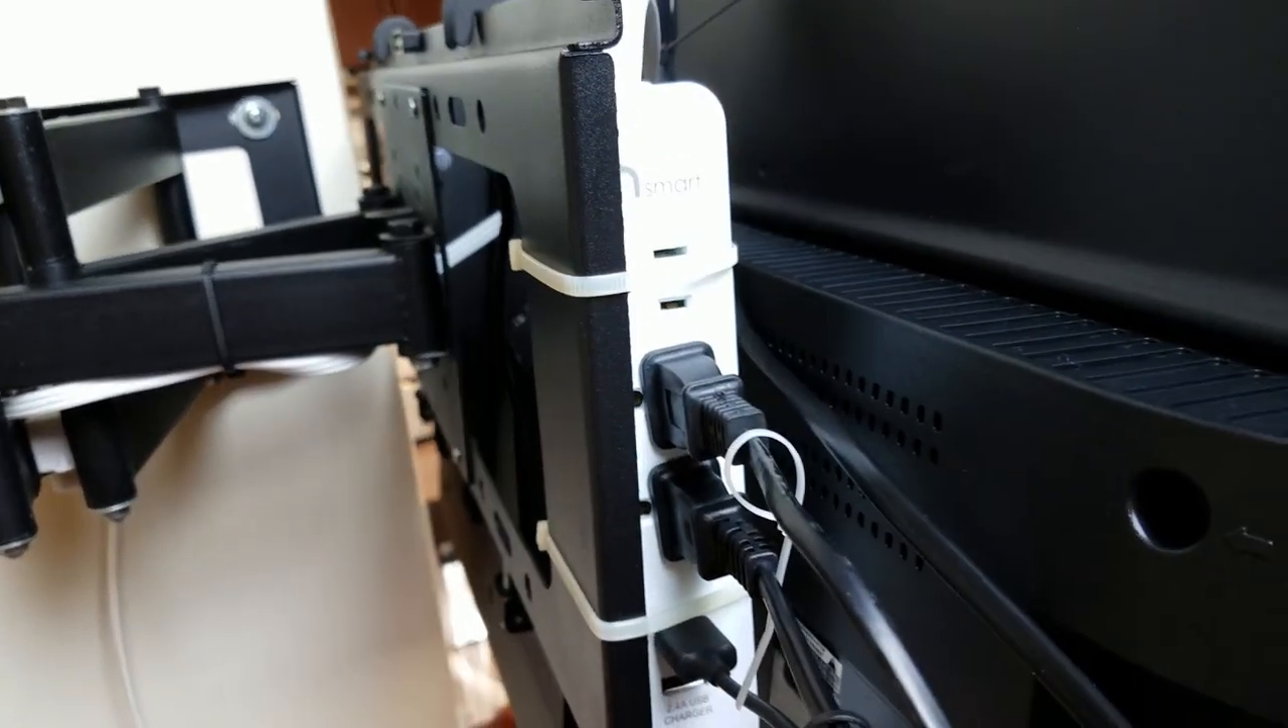We mounted this power strip here right on the mount's arm here that holds the TV.